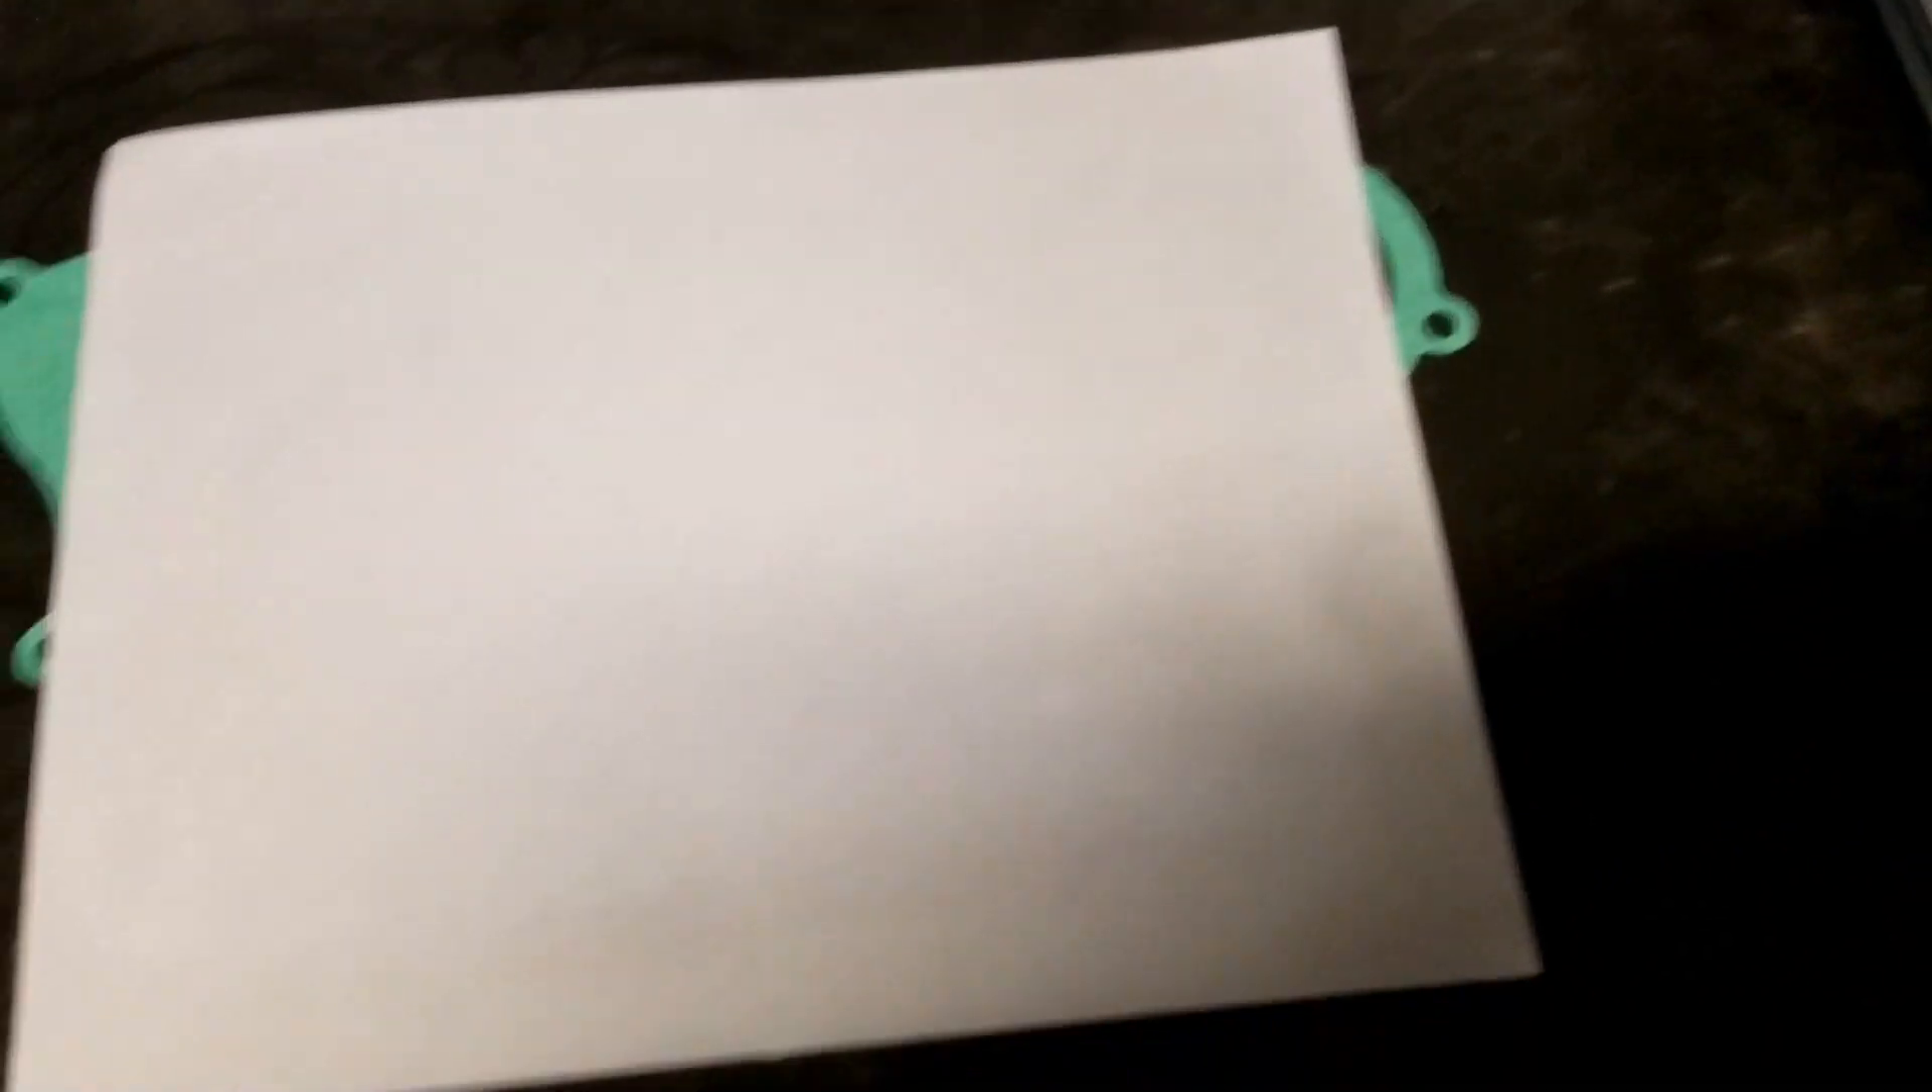So you can see here that the edges of the gasket stick out.